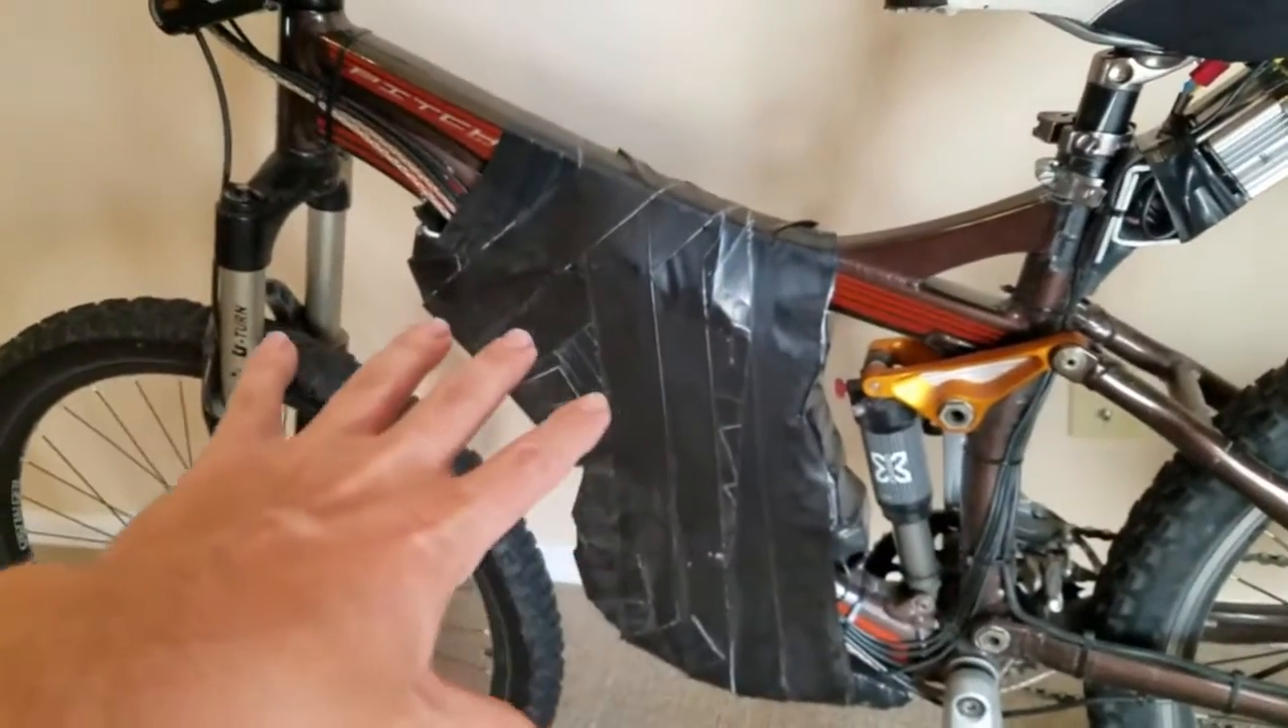My packs are all taped up.